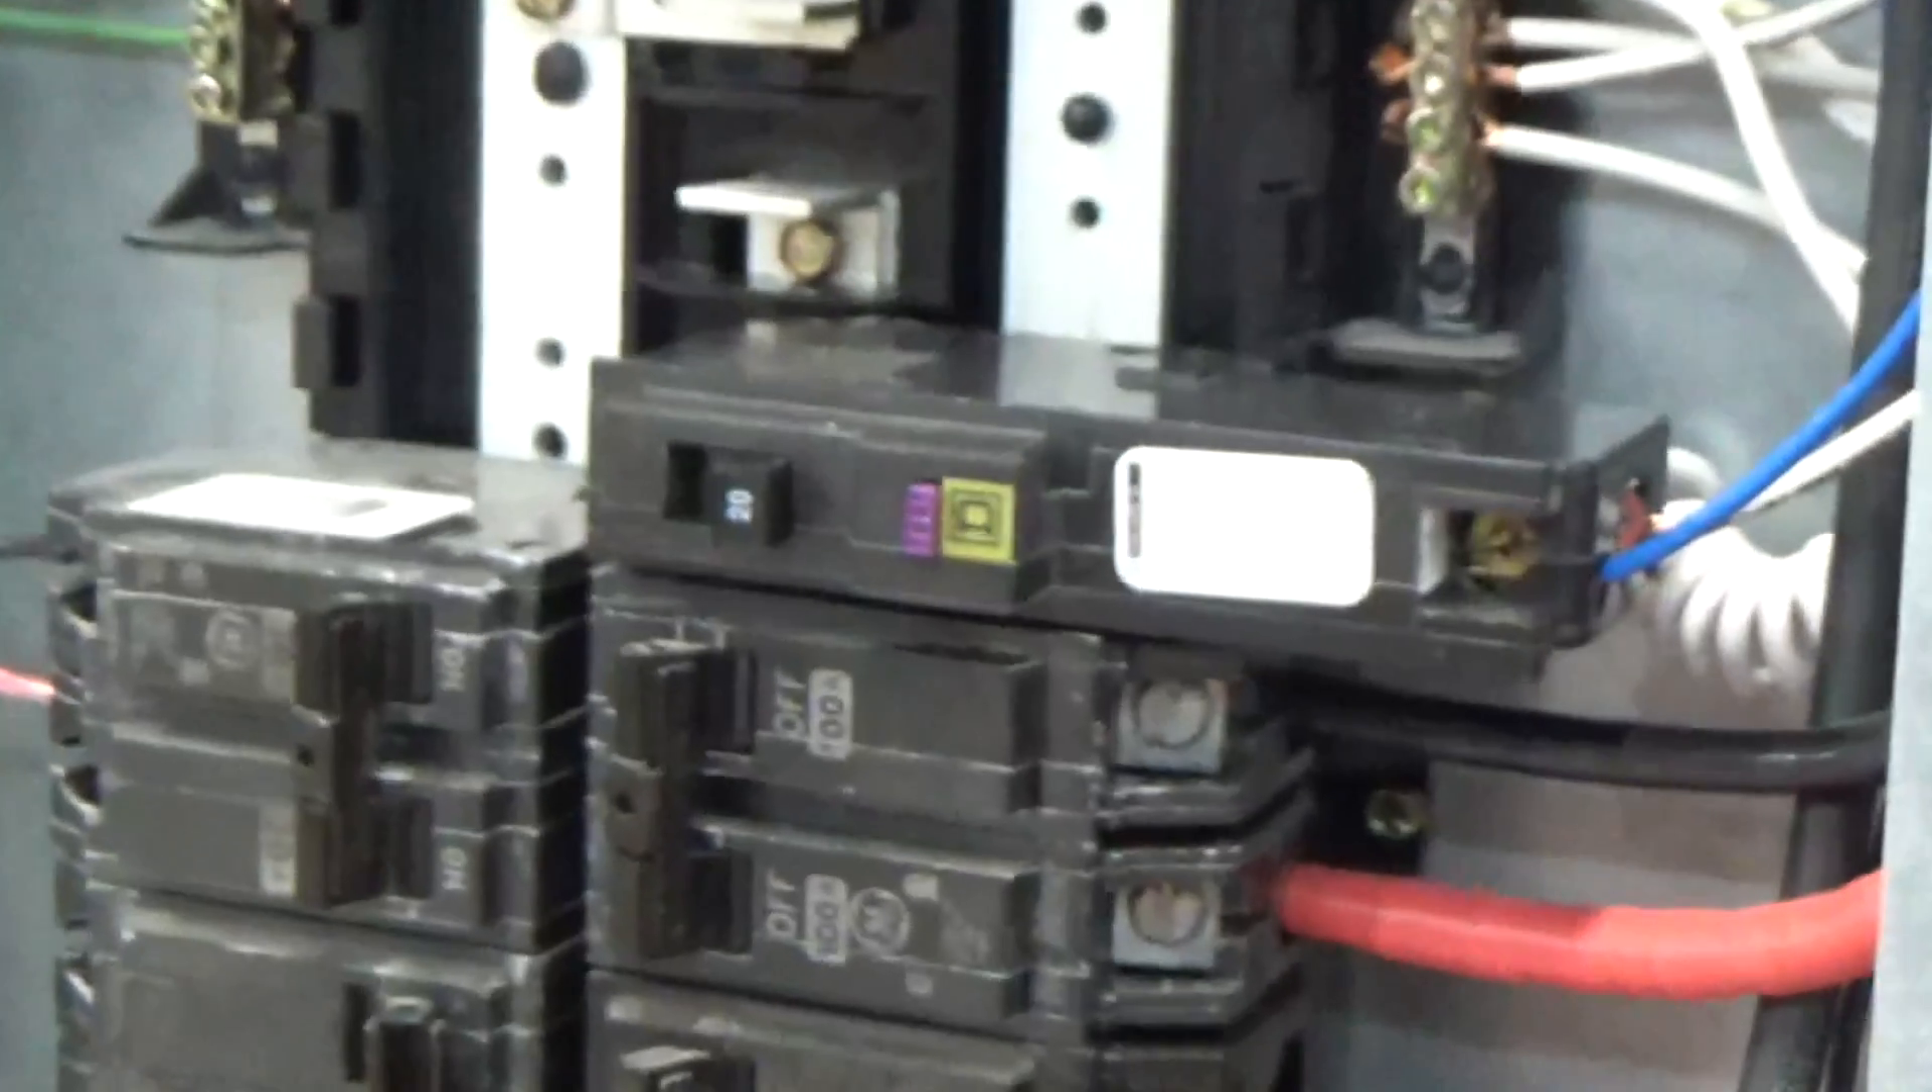I'm going to take my breaker, and I'm going to pop it in and set it in place. Now my breaker is landed.